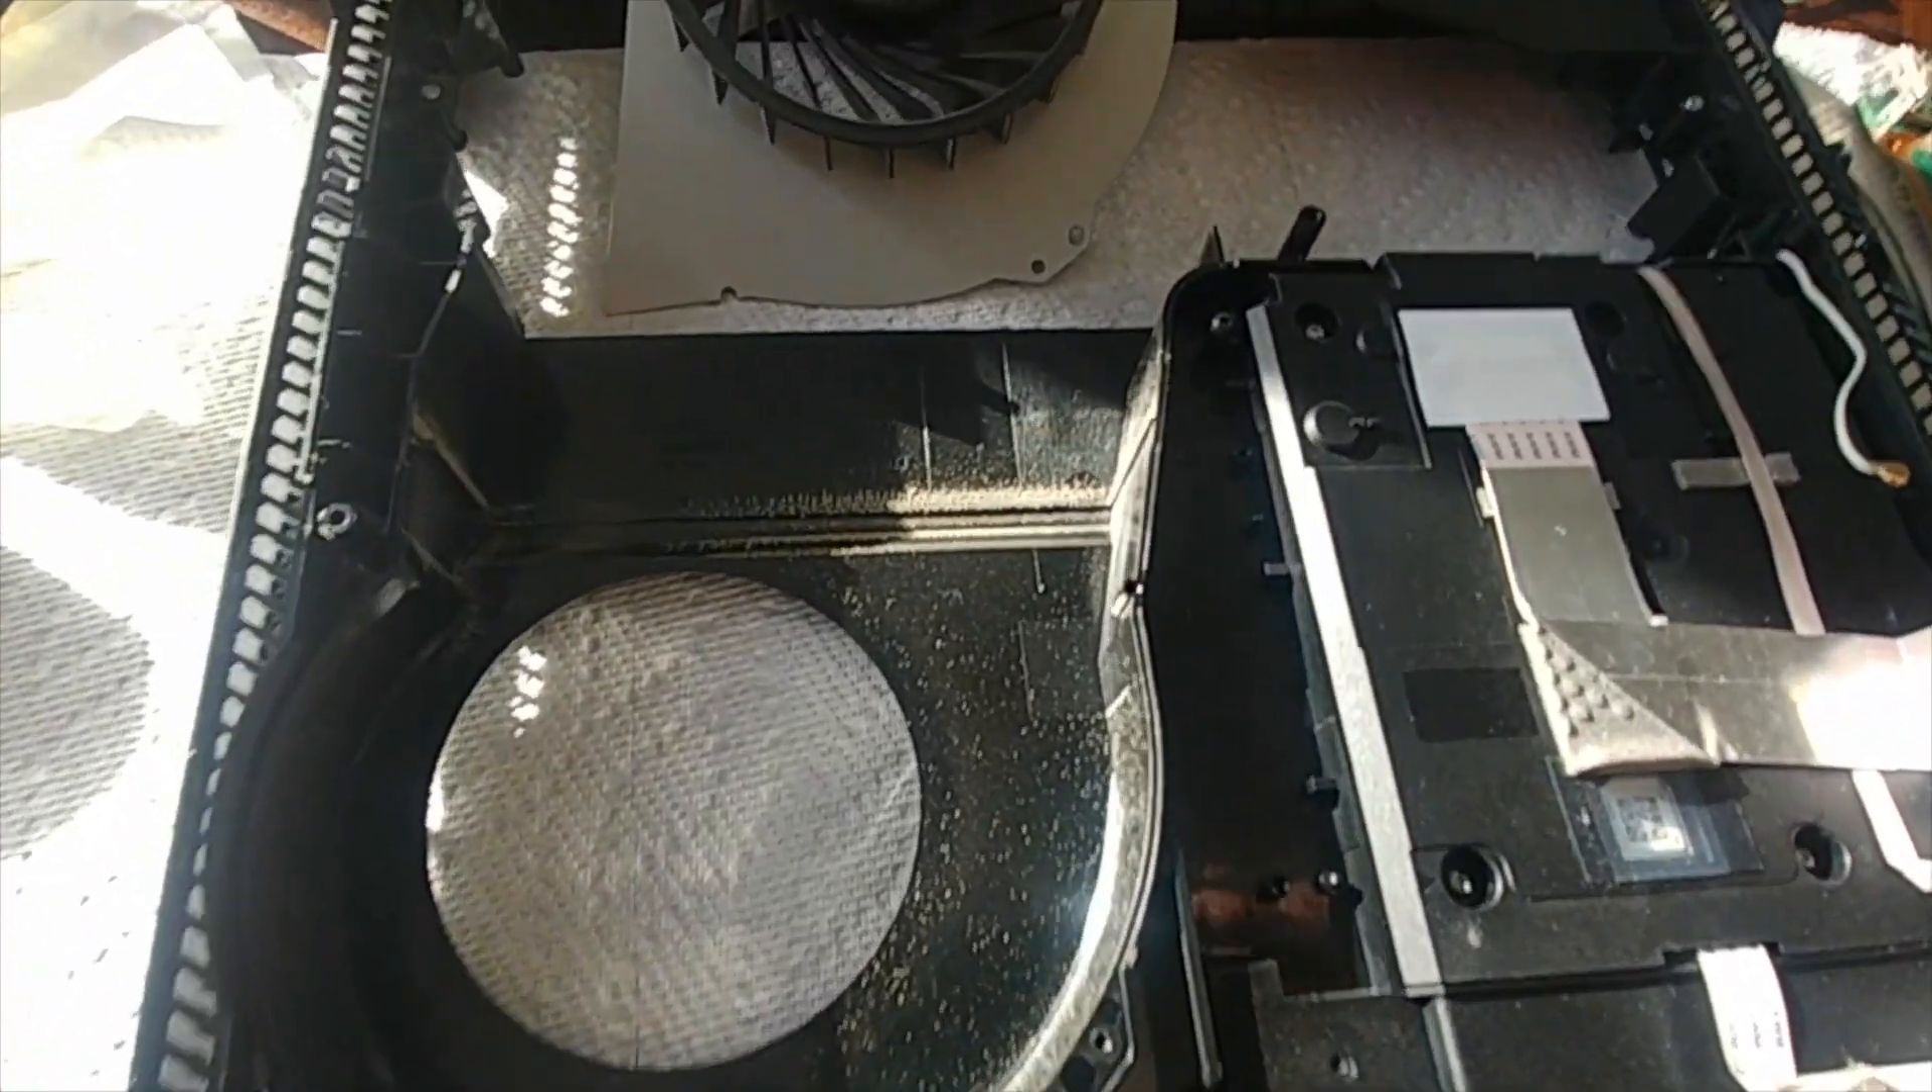So we have the fan taken out as you can see the dust and dirt that's in it around there and the fan is not too bad.